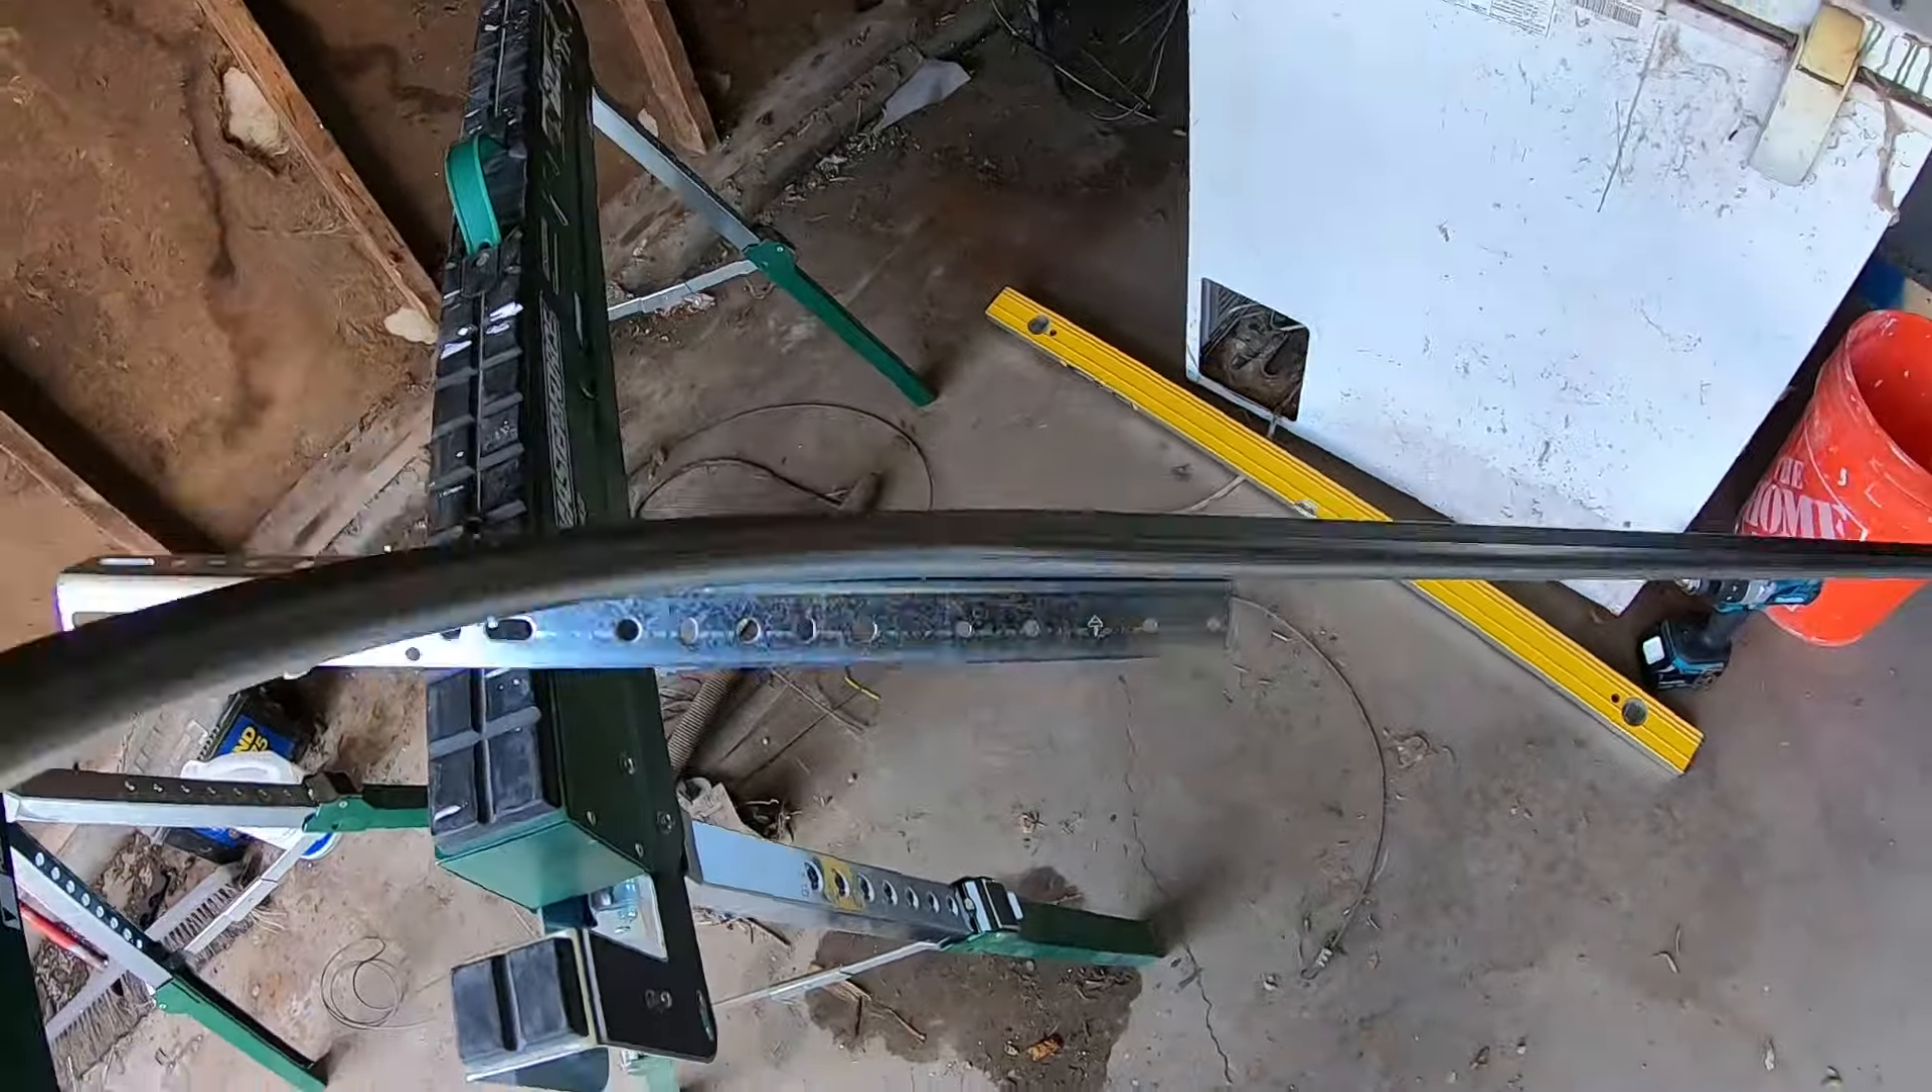And I've already installed this piece of angle on the curved section of the track pretty straightforward just a couple of bolts to do that.